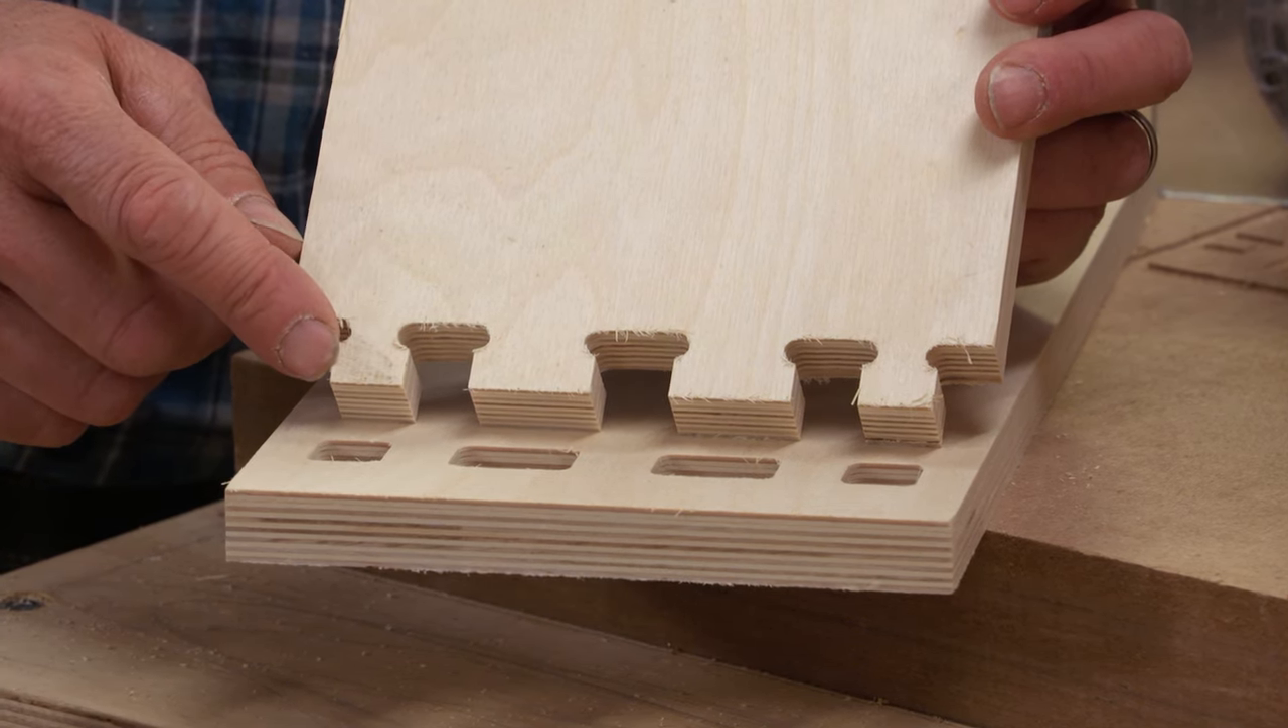But, as you can see here, it's pretty much of a square peg in a round hole right now. I've got the round fillets on the mortises. I've got a square ends on these tenons.